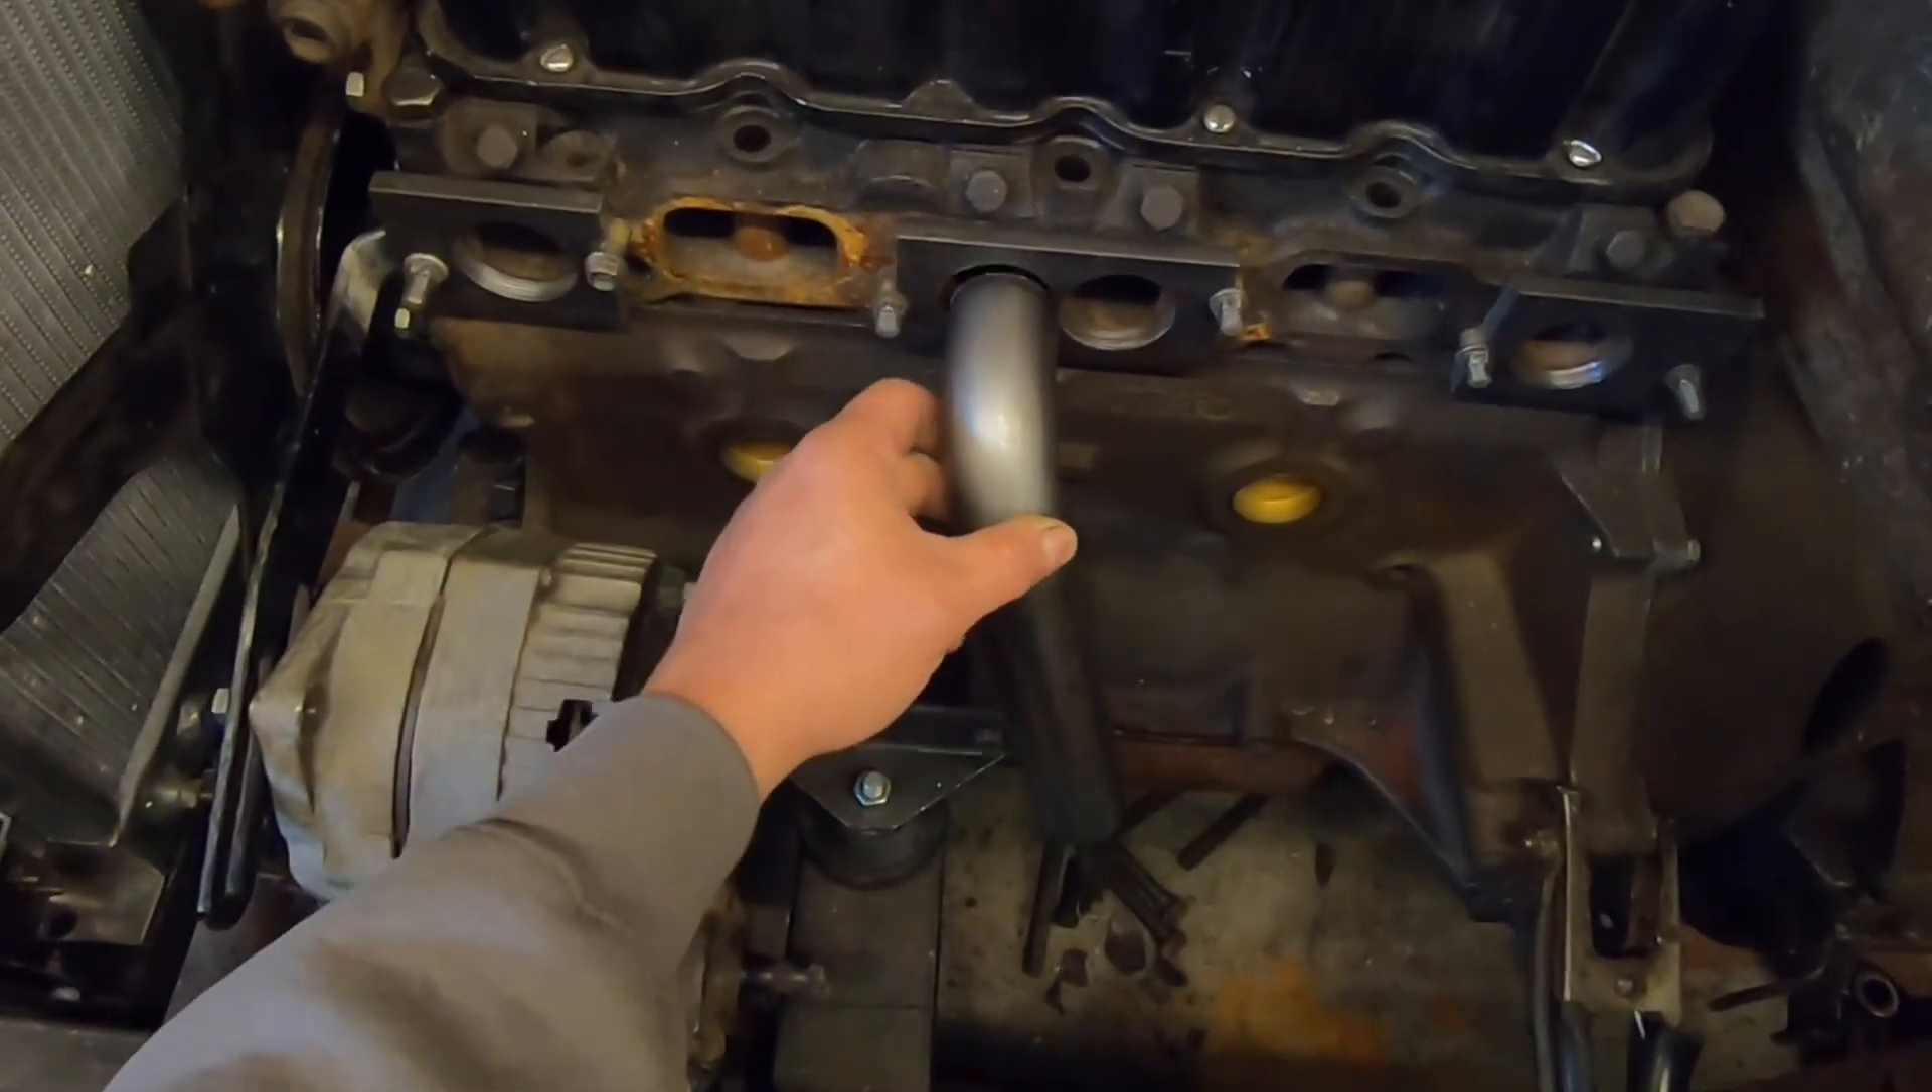I've got my header flanges bolted down and I'm going to start by fitting these center tubes right here.